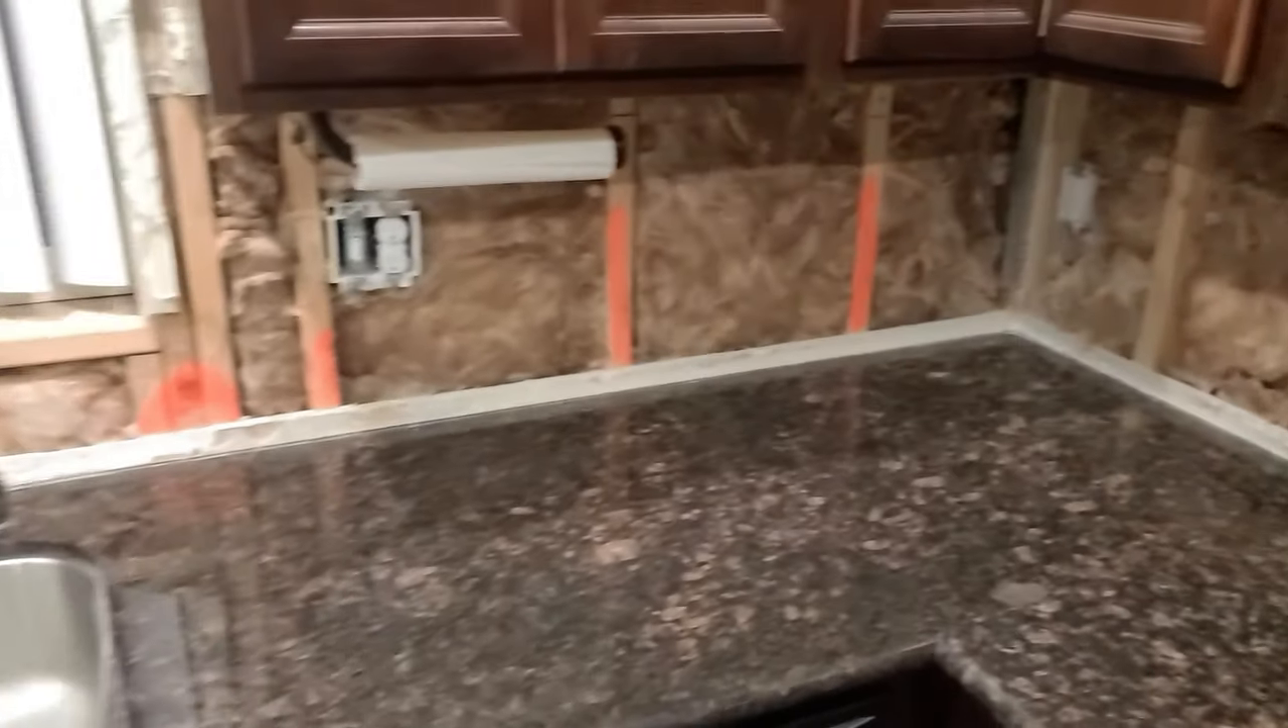Well, there's all the drywall out.